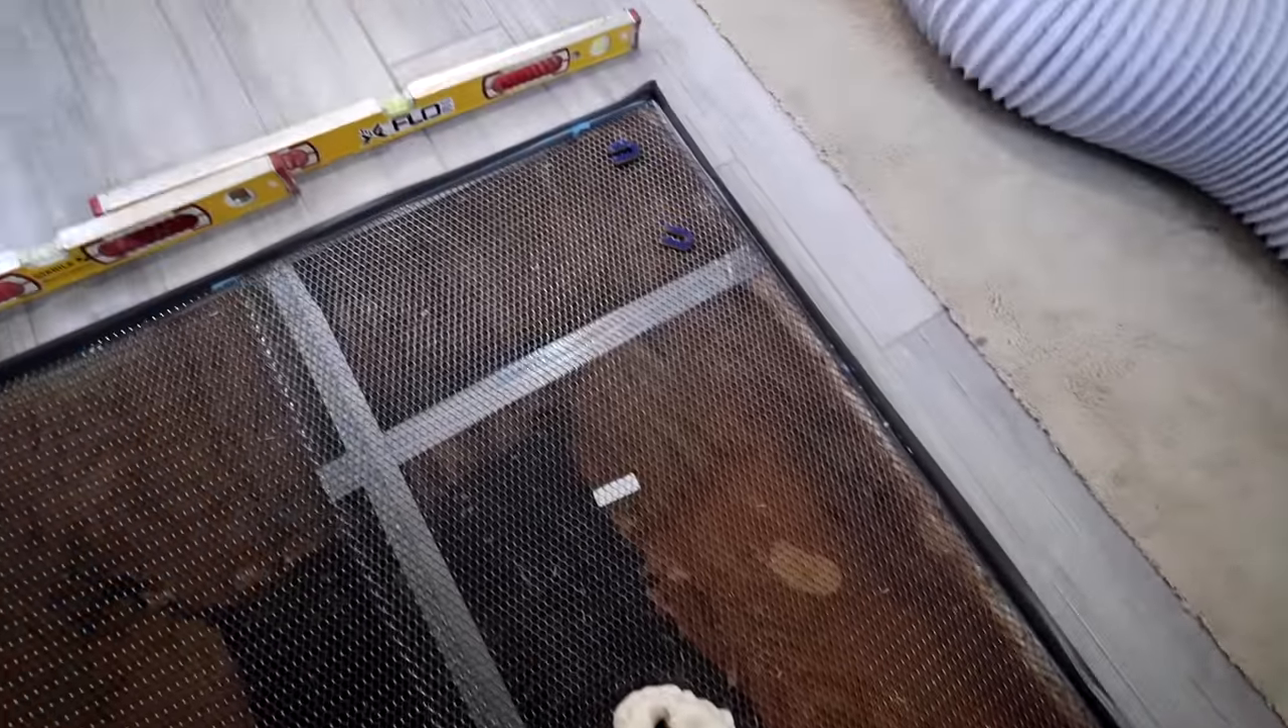You can see I got my lath down.